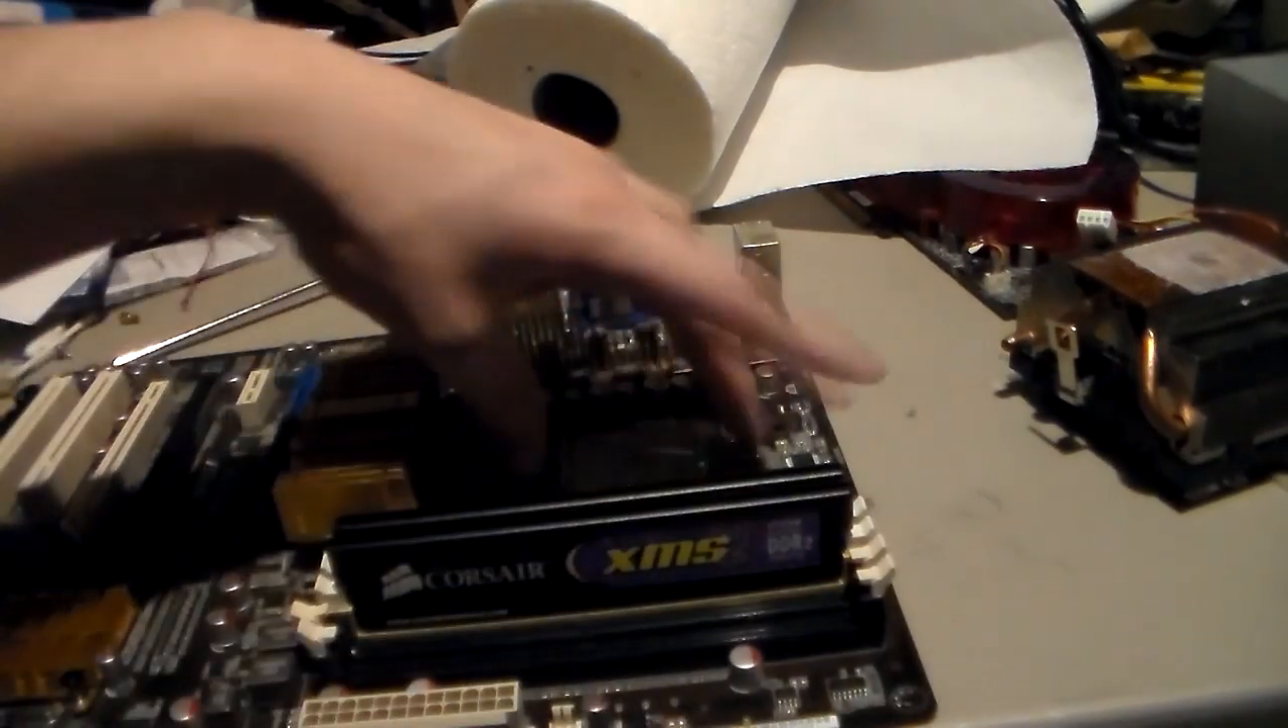Back to our board. You've got your RAM put in already.